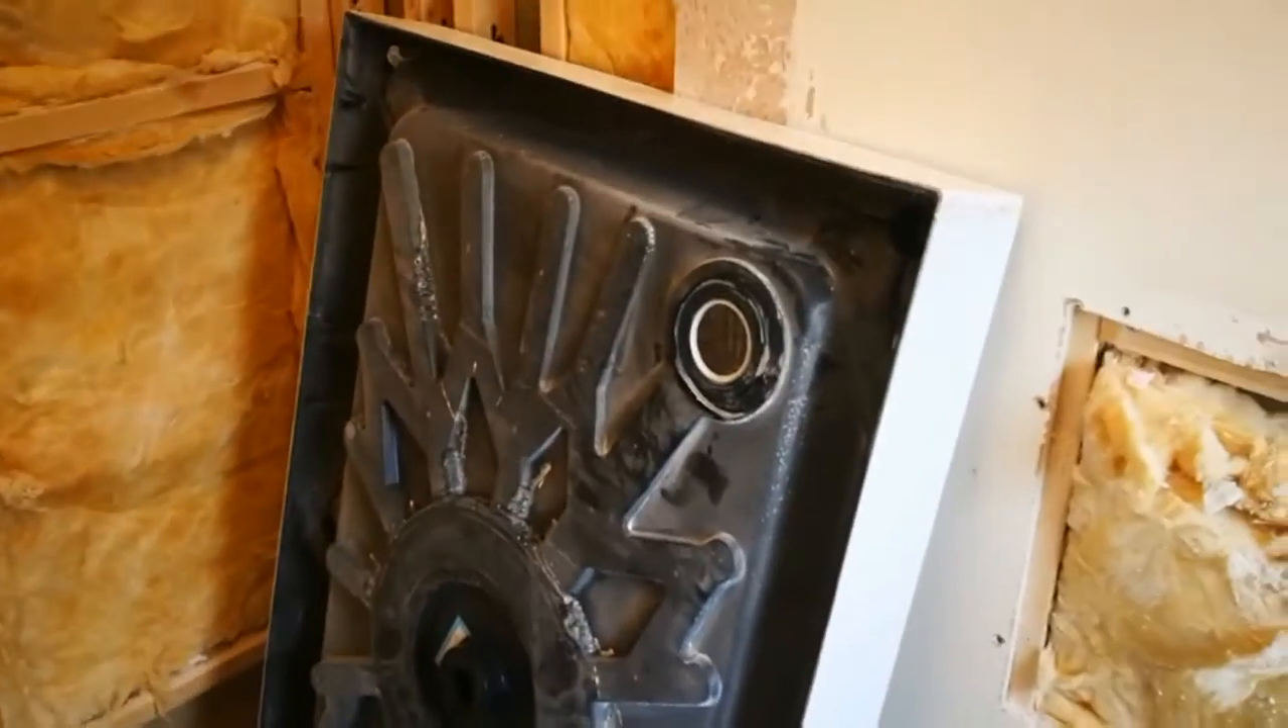Right, so, shower base is out.